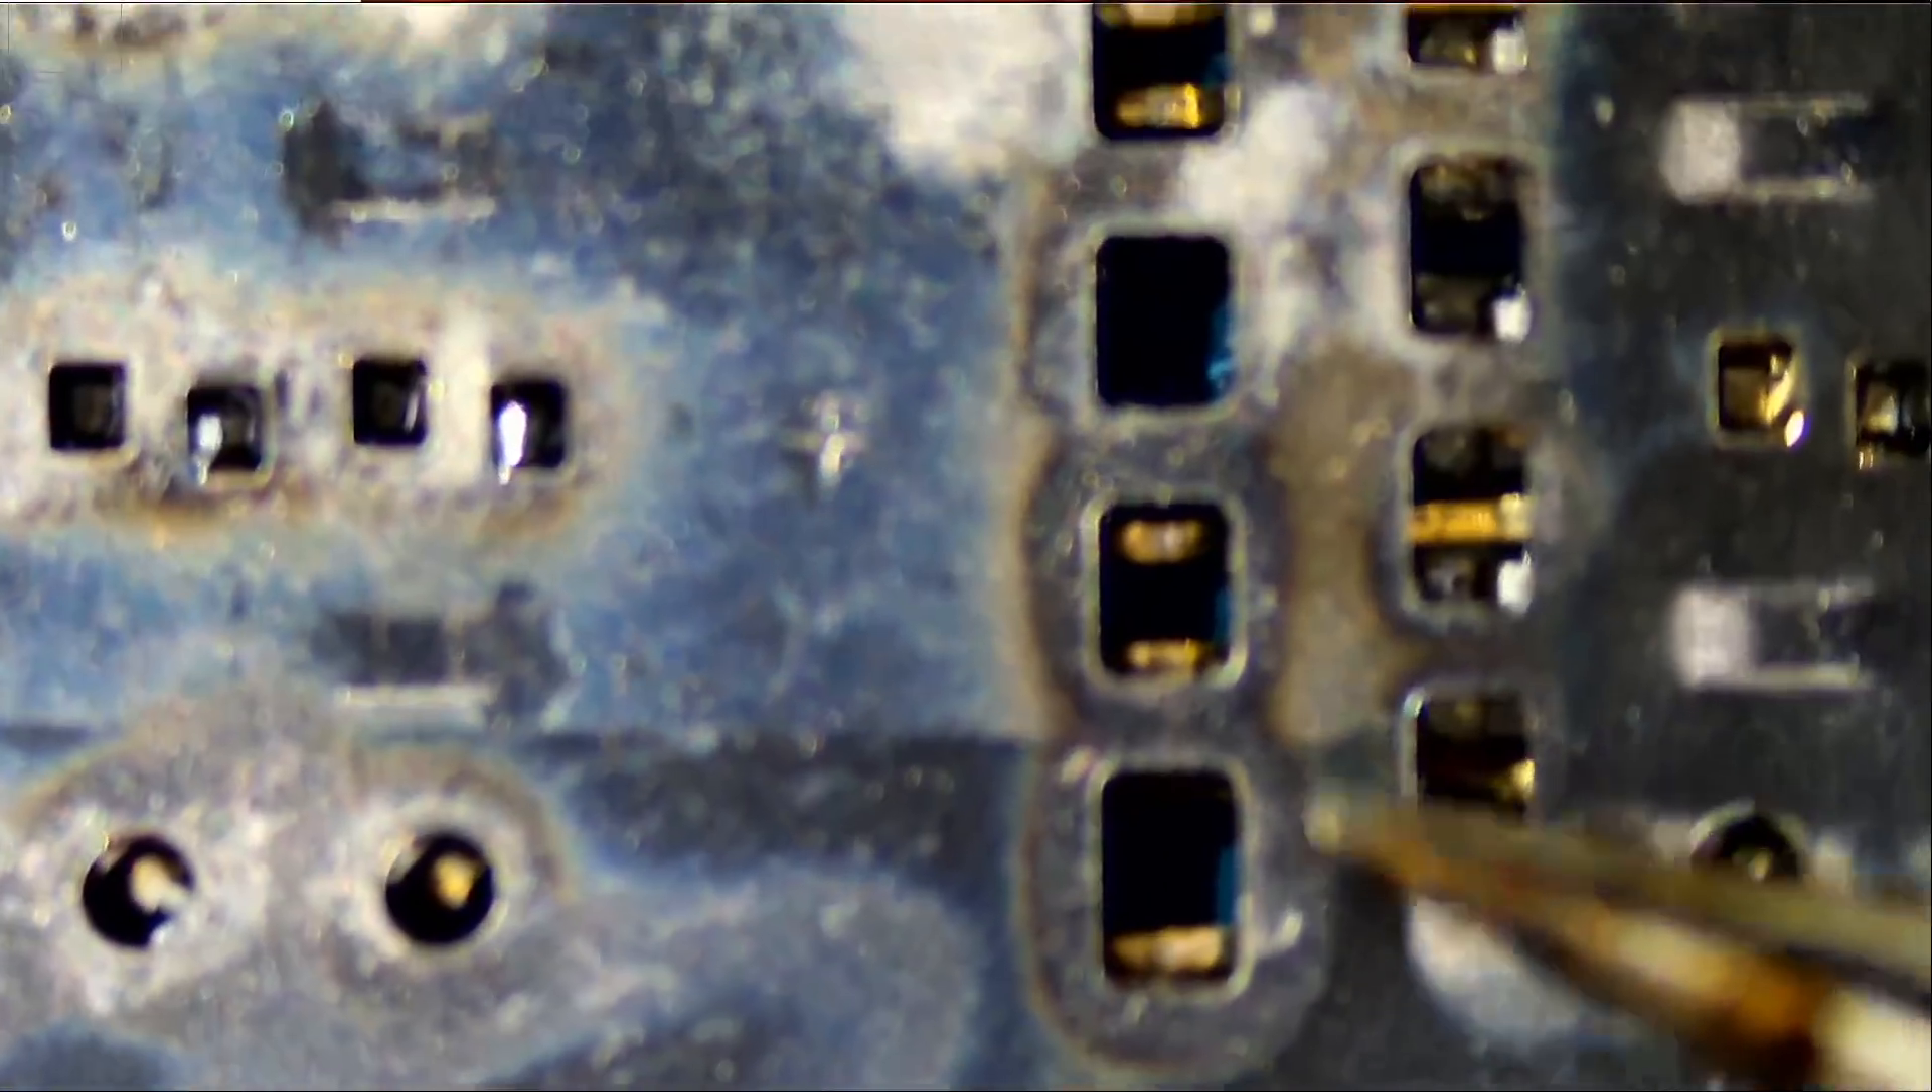We can tell that some of the pins are not showing through those holes.